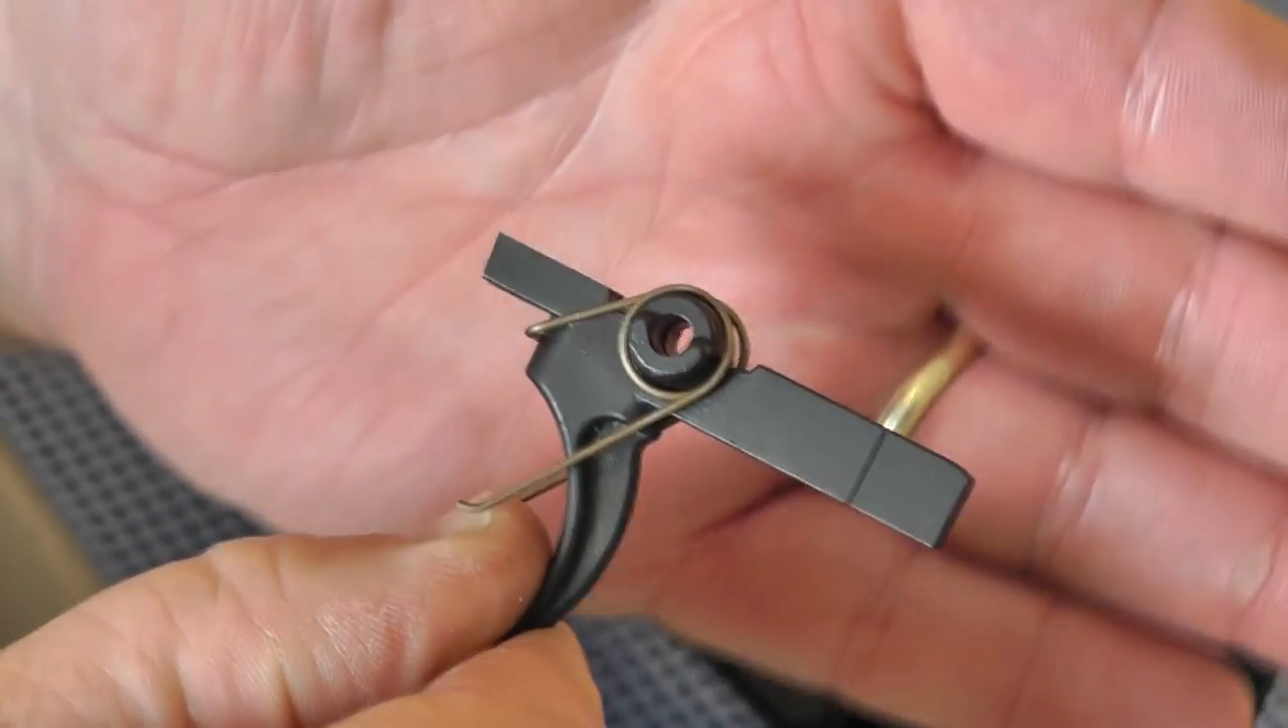There's our trigger spring see how it's wrapped around it.